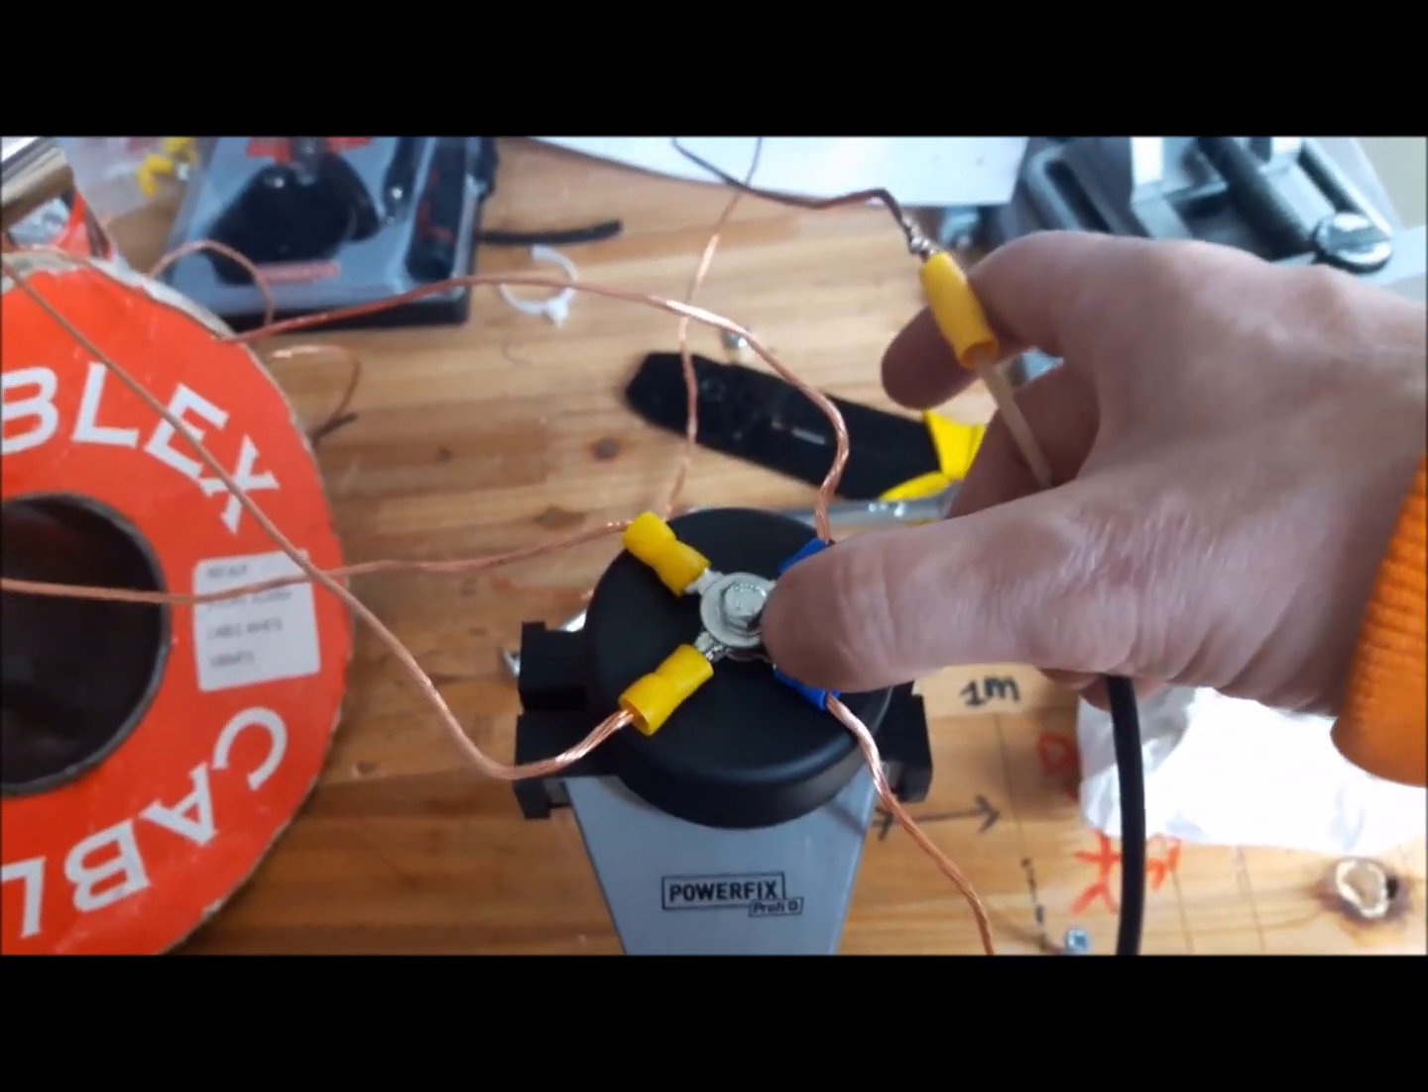So the ring connectors are all just held together with a nut and a bolt.